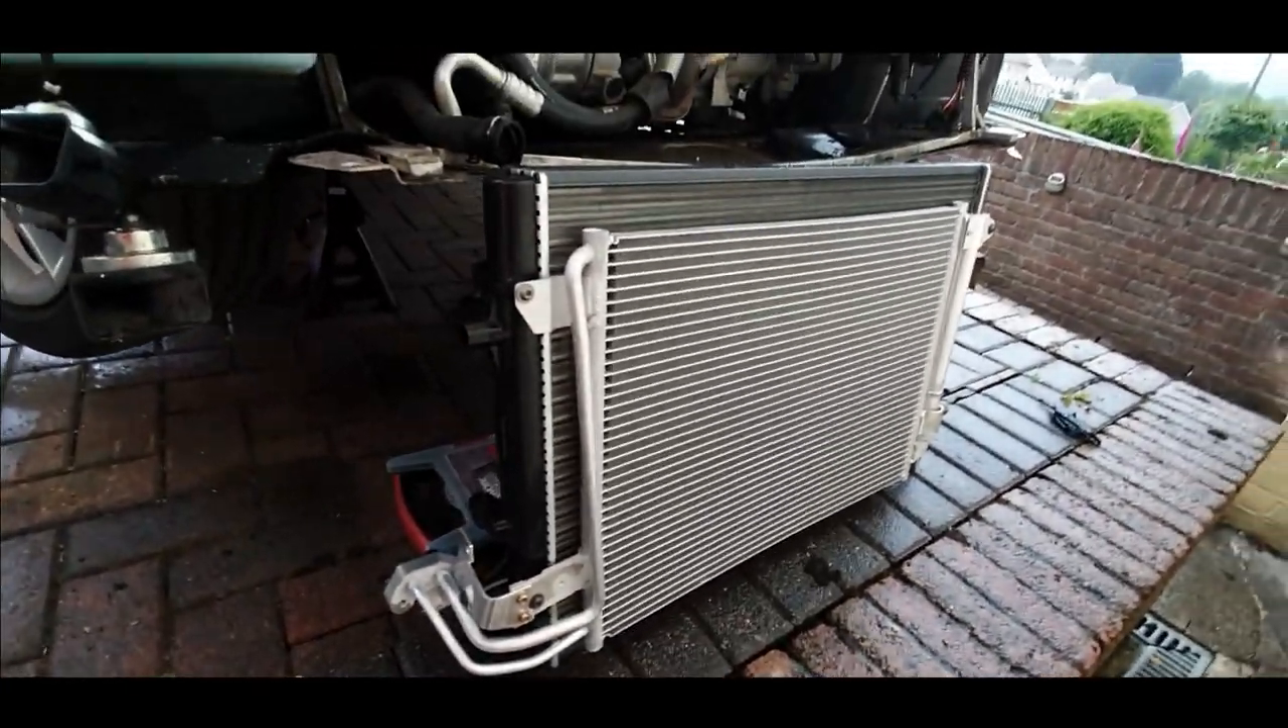Here's the radiator all put together ready to go with the air con condenser there.